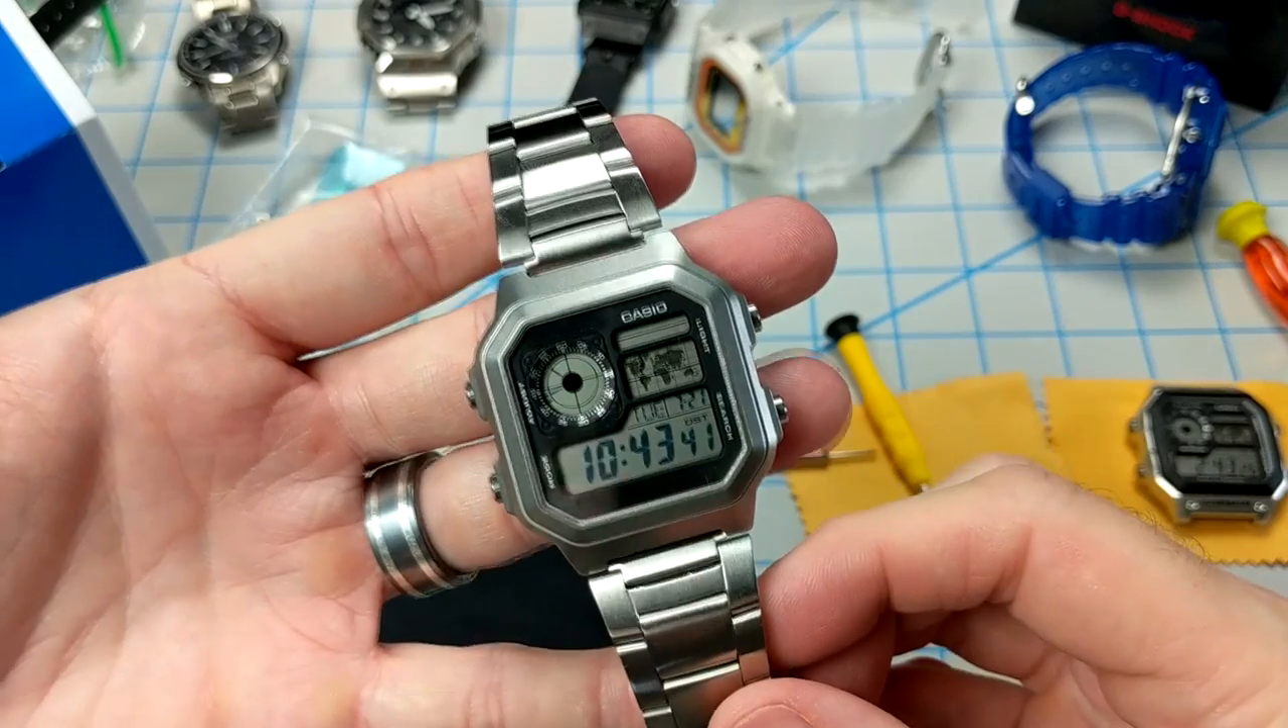Here's the final product and everything is working and looks great. So finally, here is the finished piece. I put on the original AE1200 stainless steel bracelet, fitted around my wrist, and attached it to the stainless steel case.